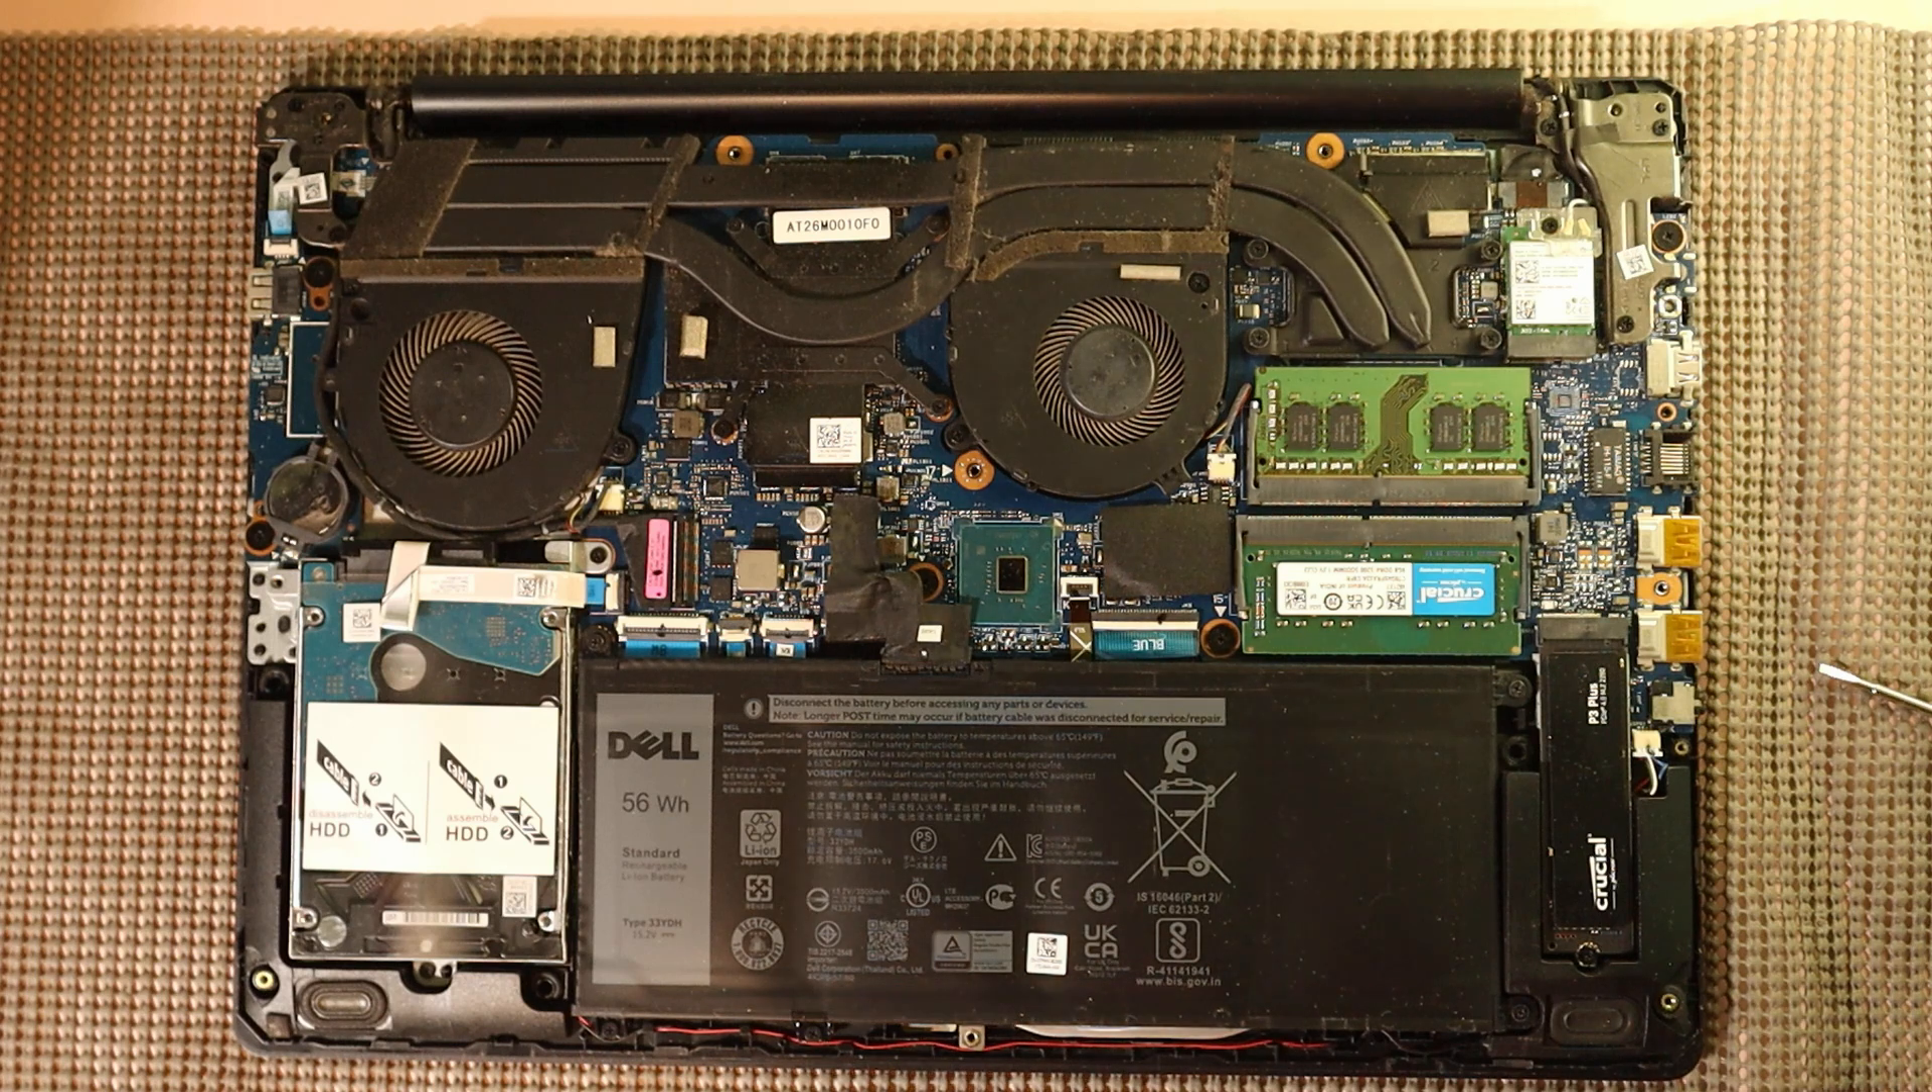With the back panel off, we now have access to the internal components, including the battery we're going to replace.